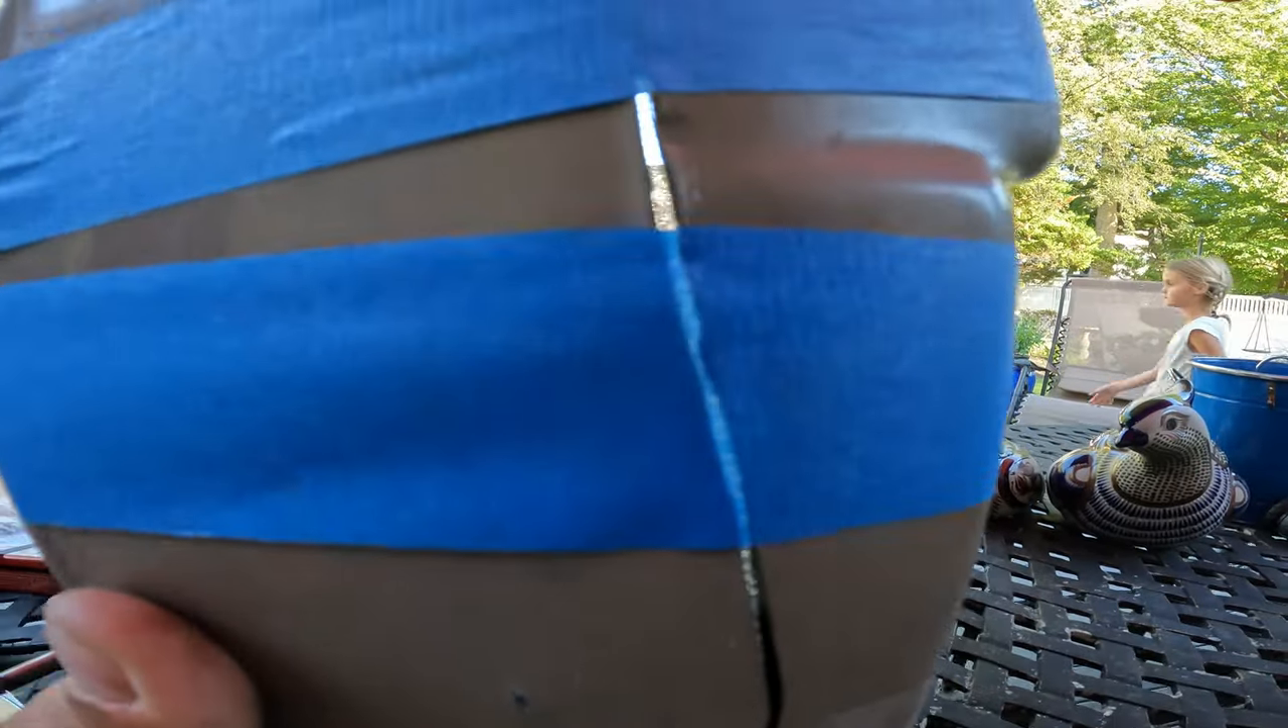You can see through this gap.